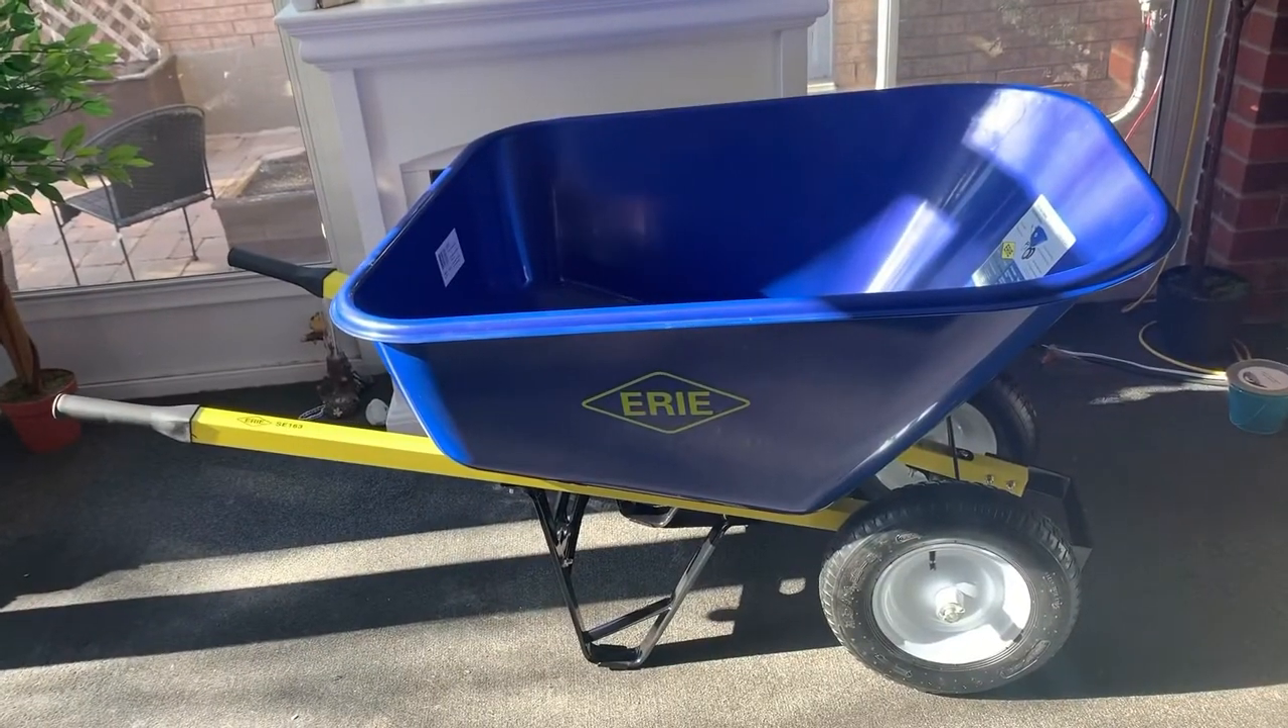Okay, so now we're done the assembly of the Erie SE -163 Farm Barrel.